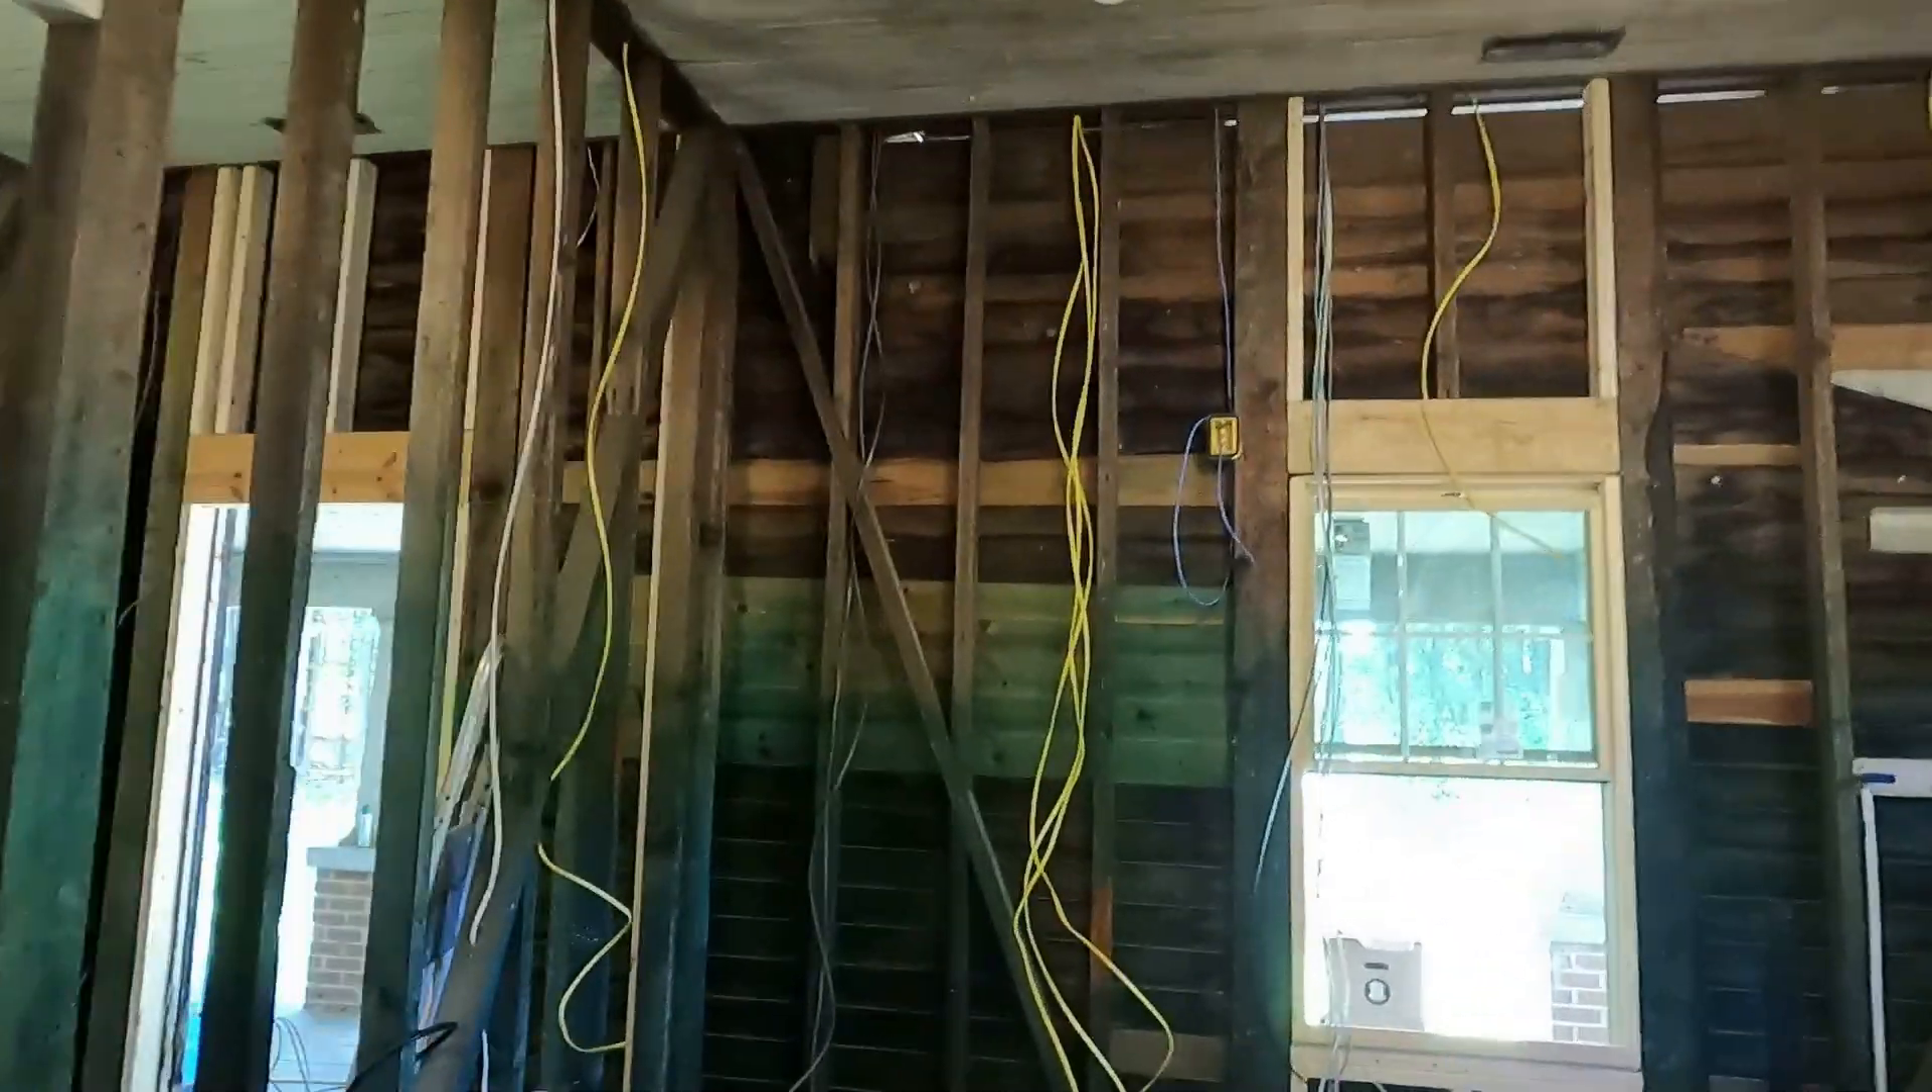So like here in the kitchen, you know, we've got all these wires we ran that are just hanging.